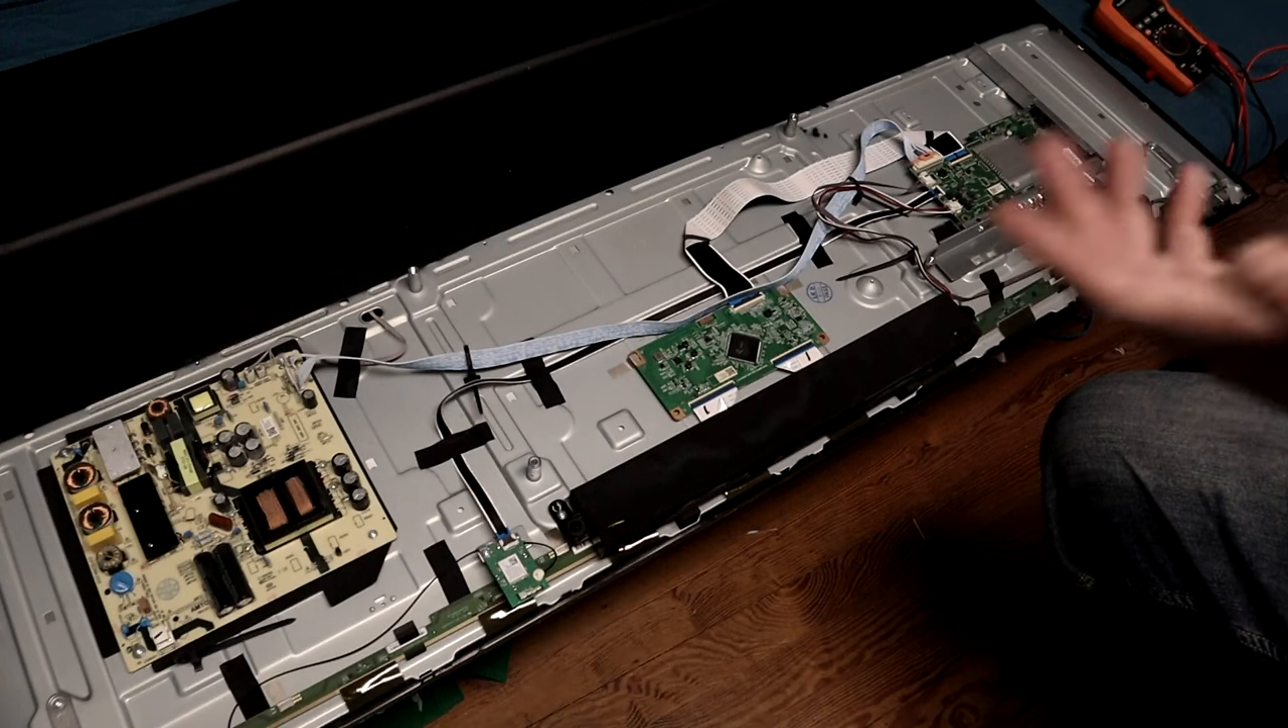I pulled the back panel off which is just a handful screws in here.